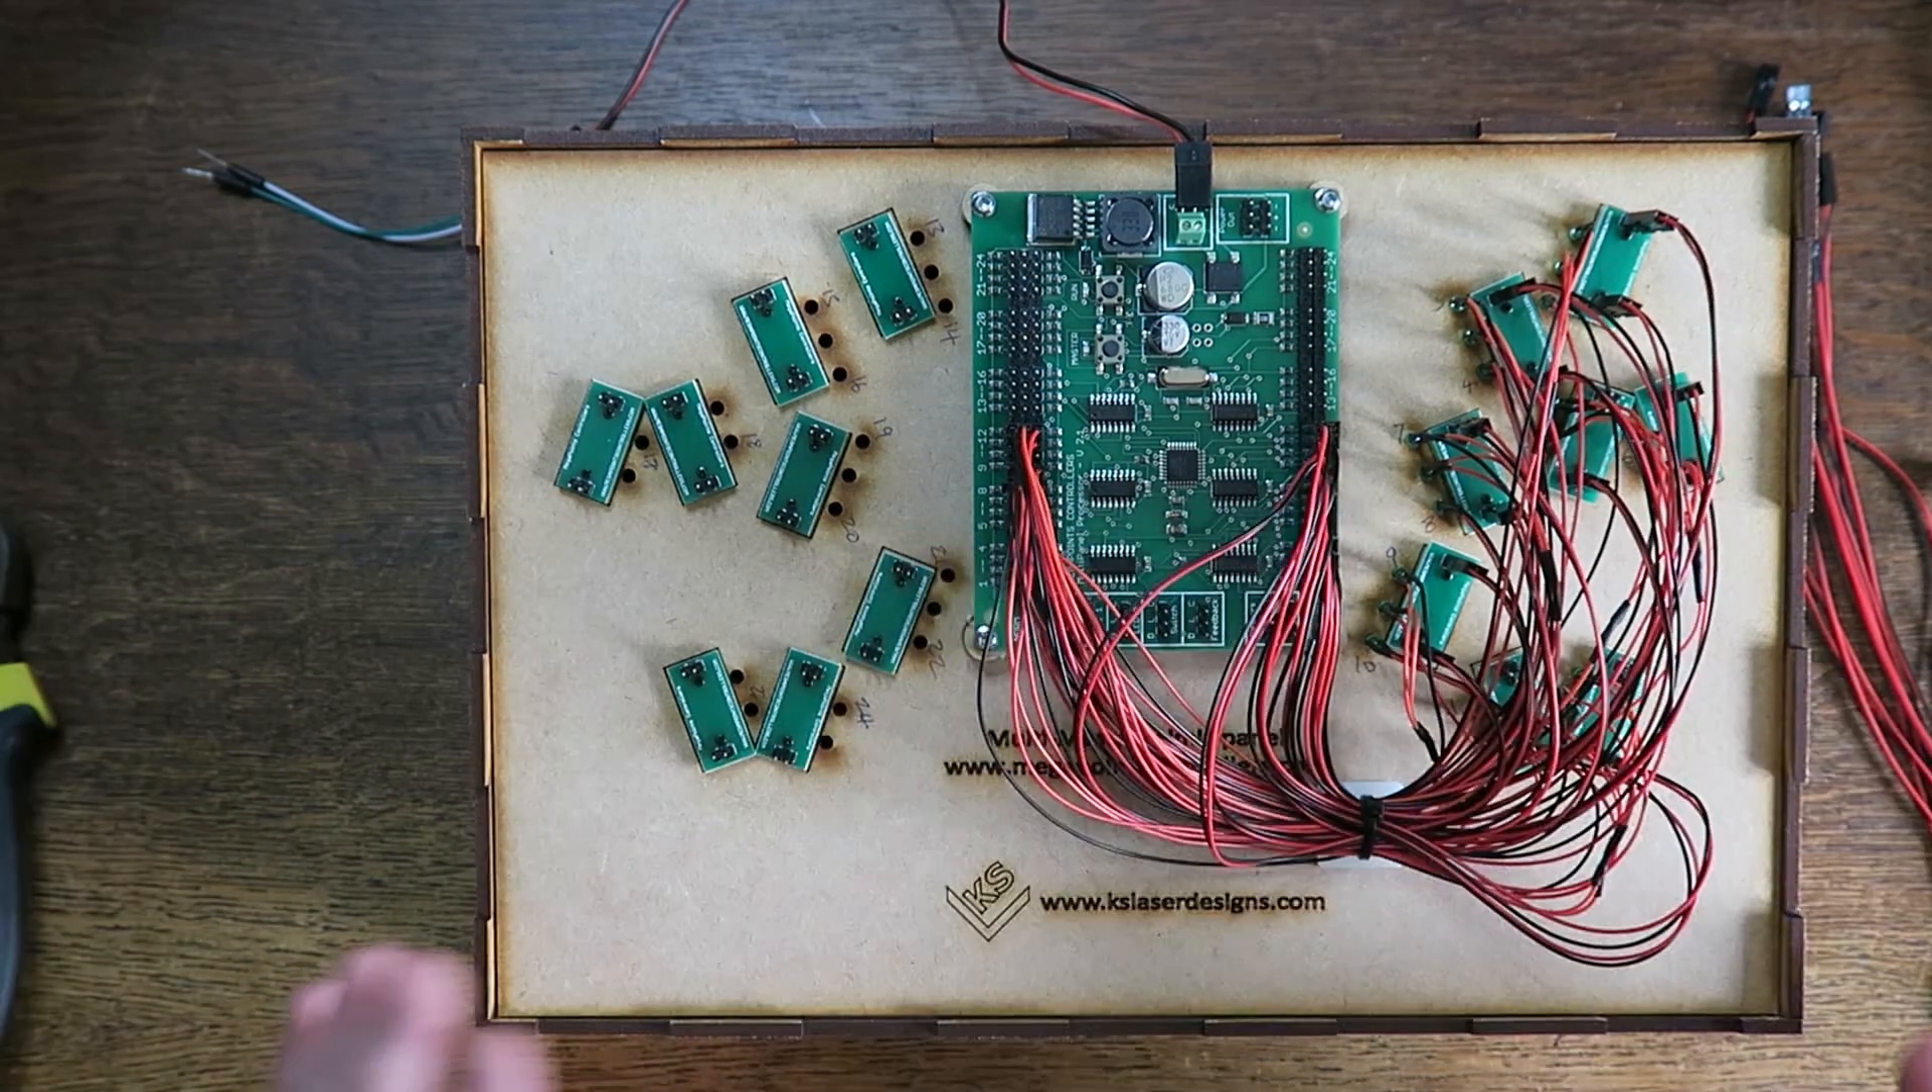So there's half the panel wired right let's do the other half.